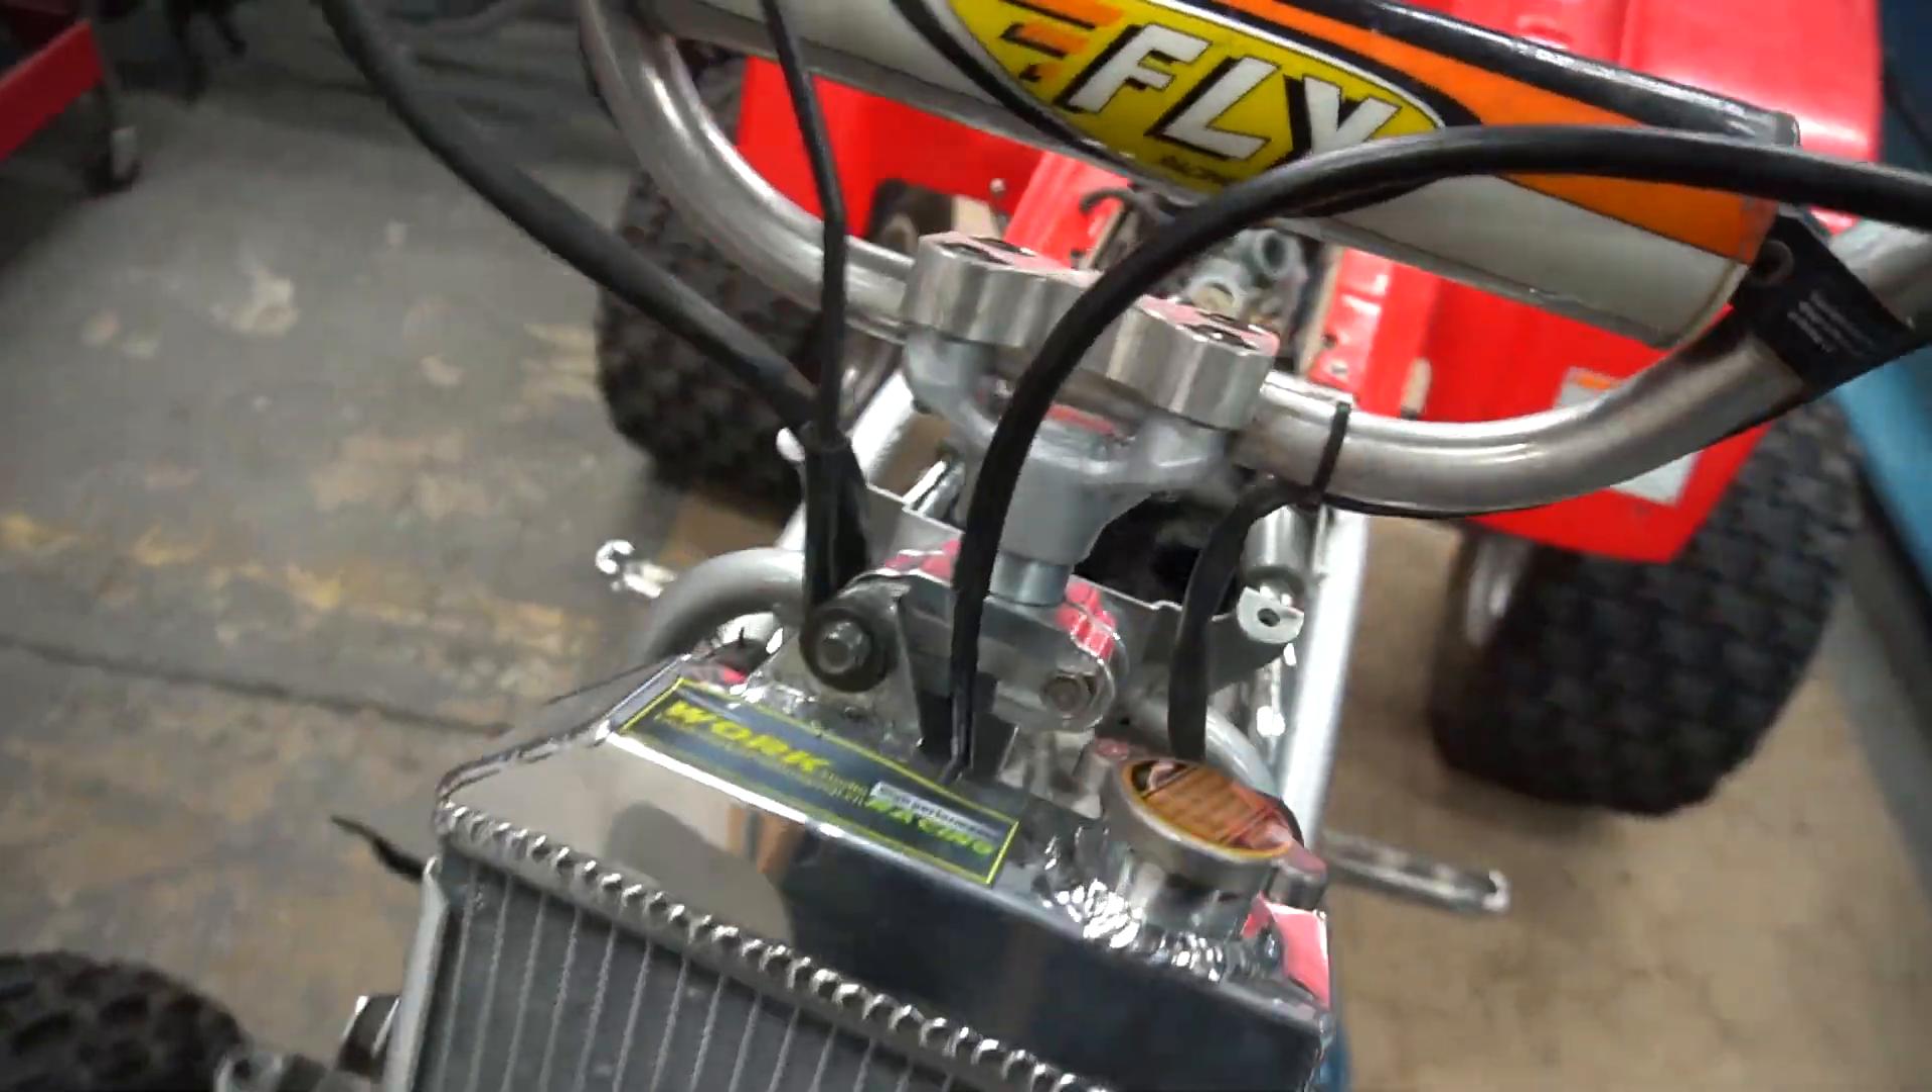We got the fresh radiator in there. We got the nice chrome piece steering stem and steering stem clamp going down with the polished piece.